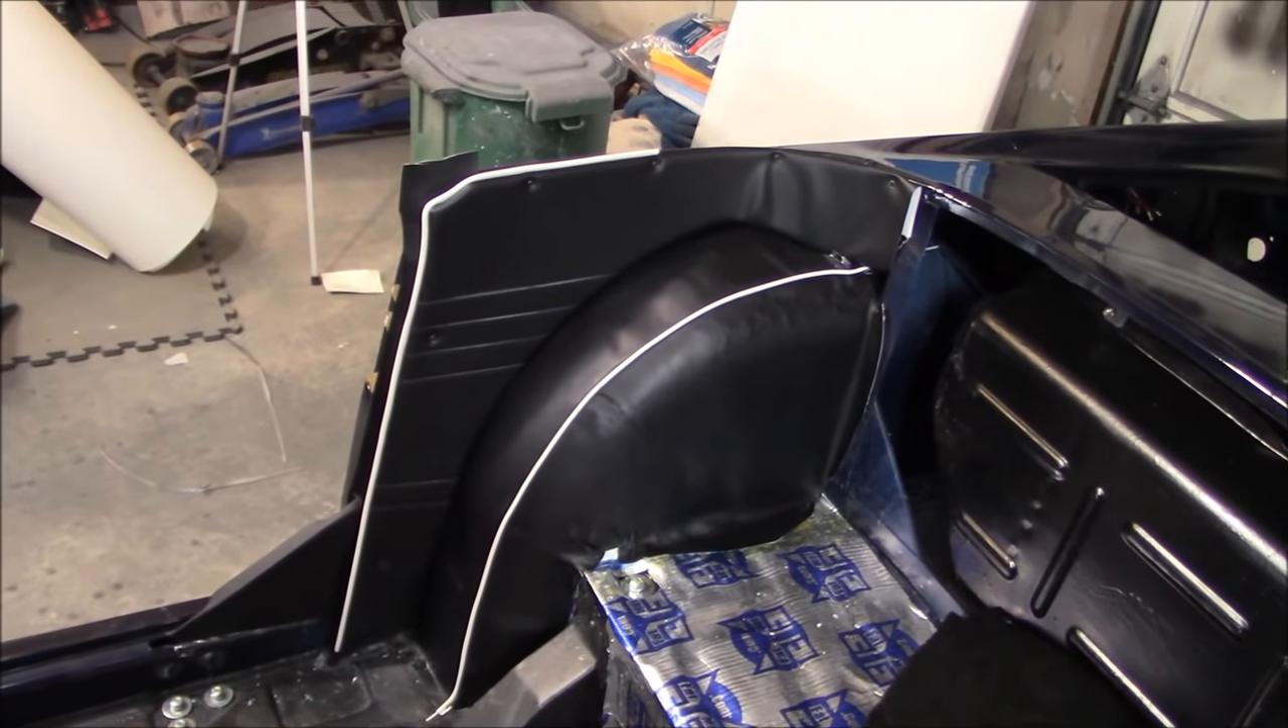Alright, passenger side panel has been installed. And I think it fits perfectly and looks great.